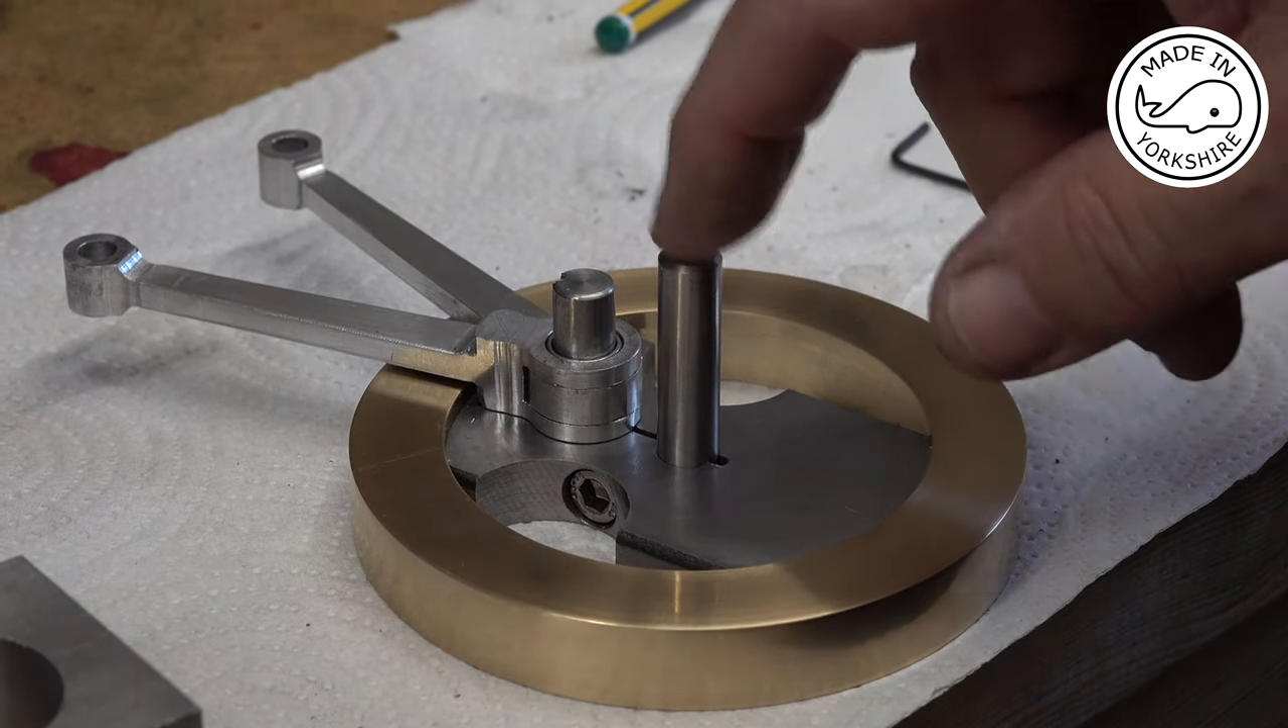I've put this pin in as a guide on the centre hole.